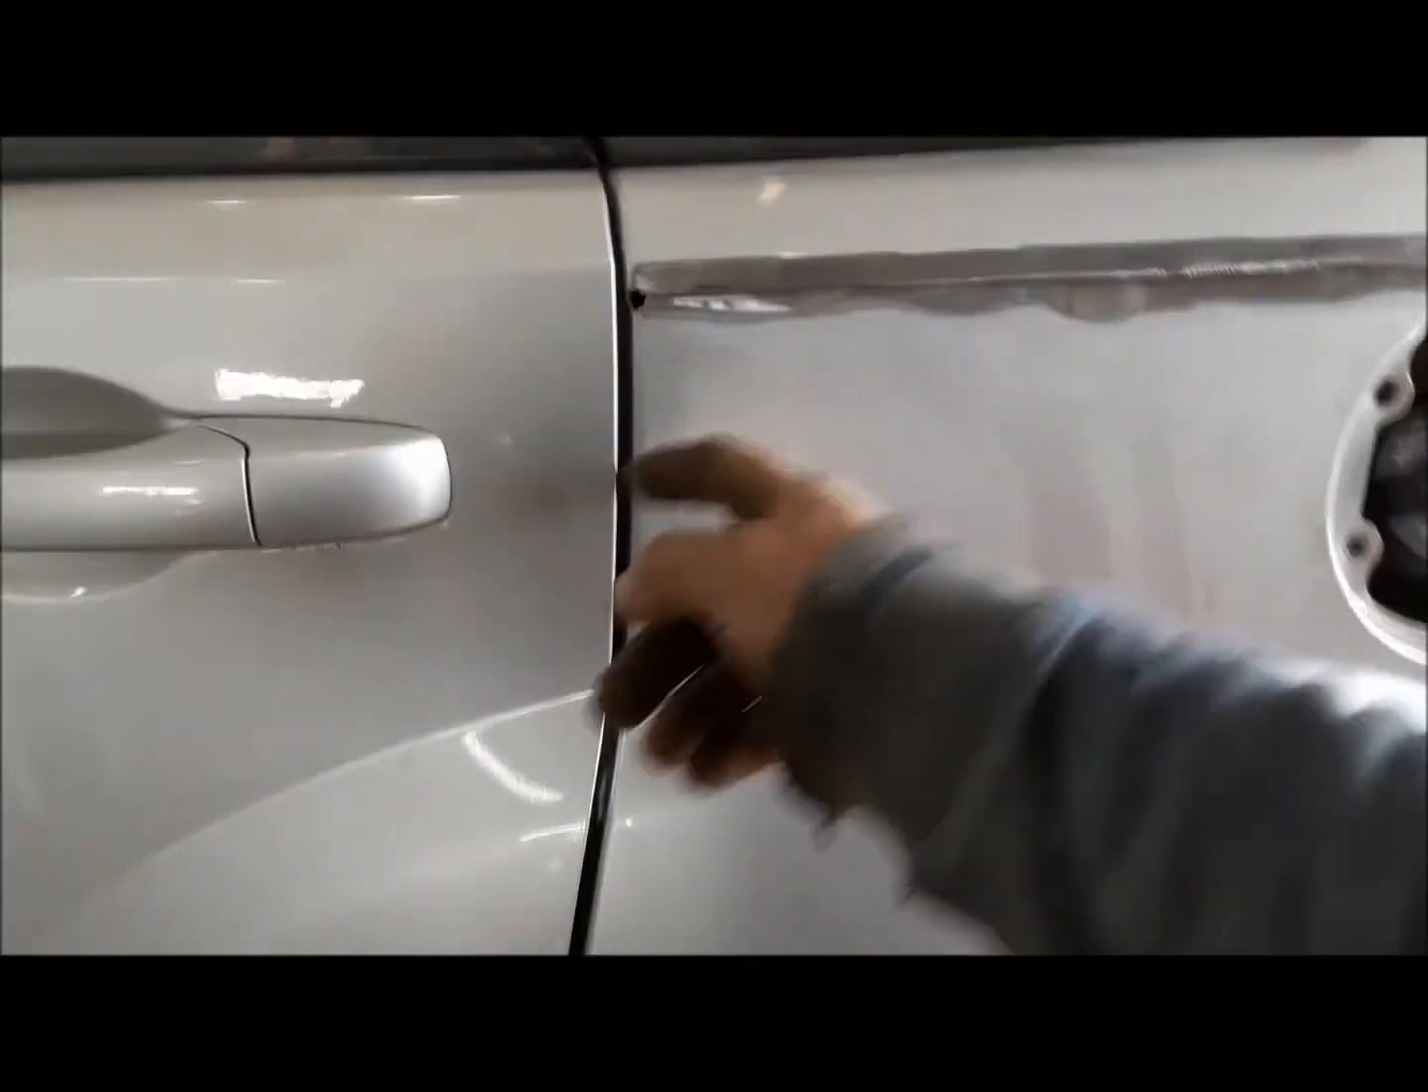That's pretty good. We've got a good door gap down.